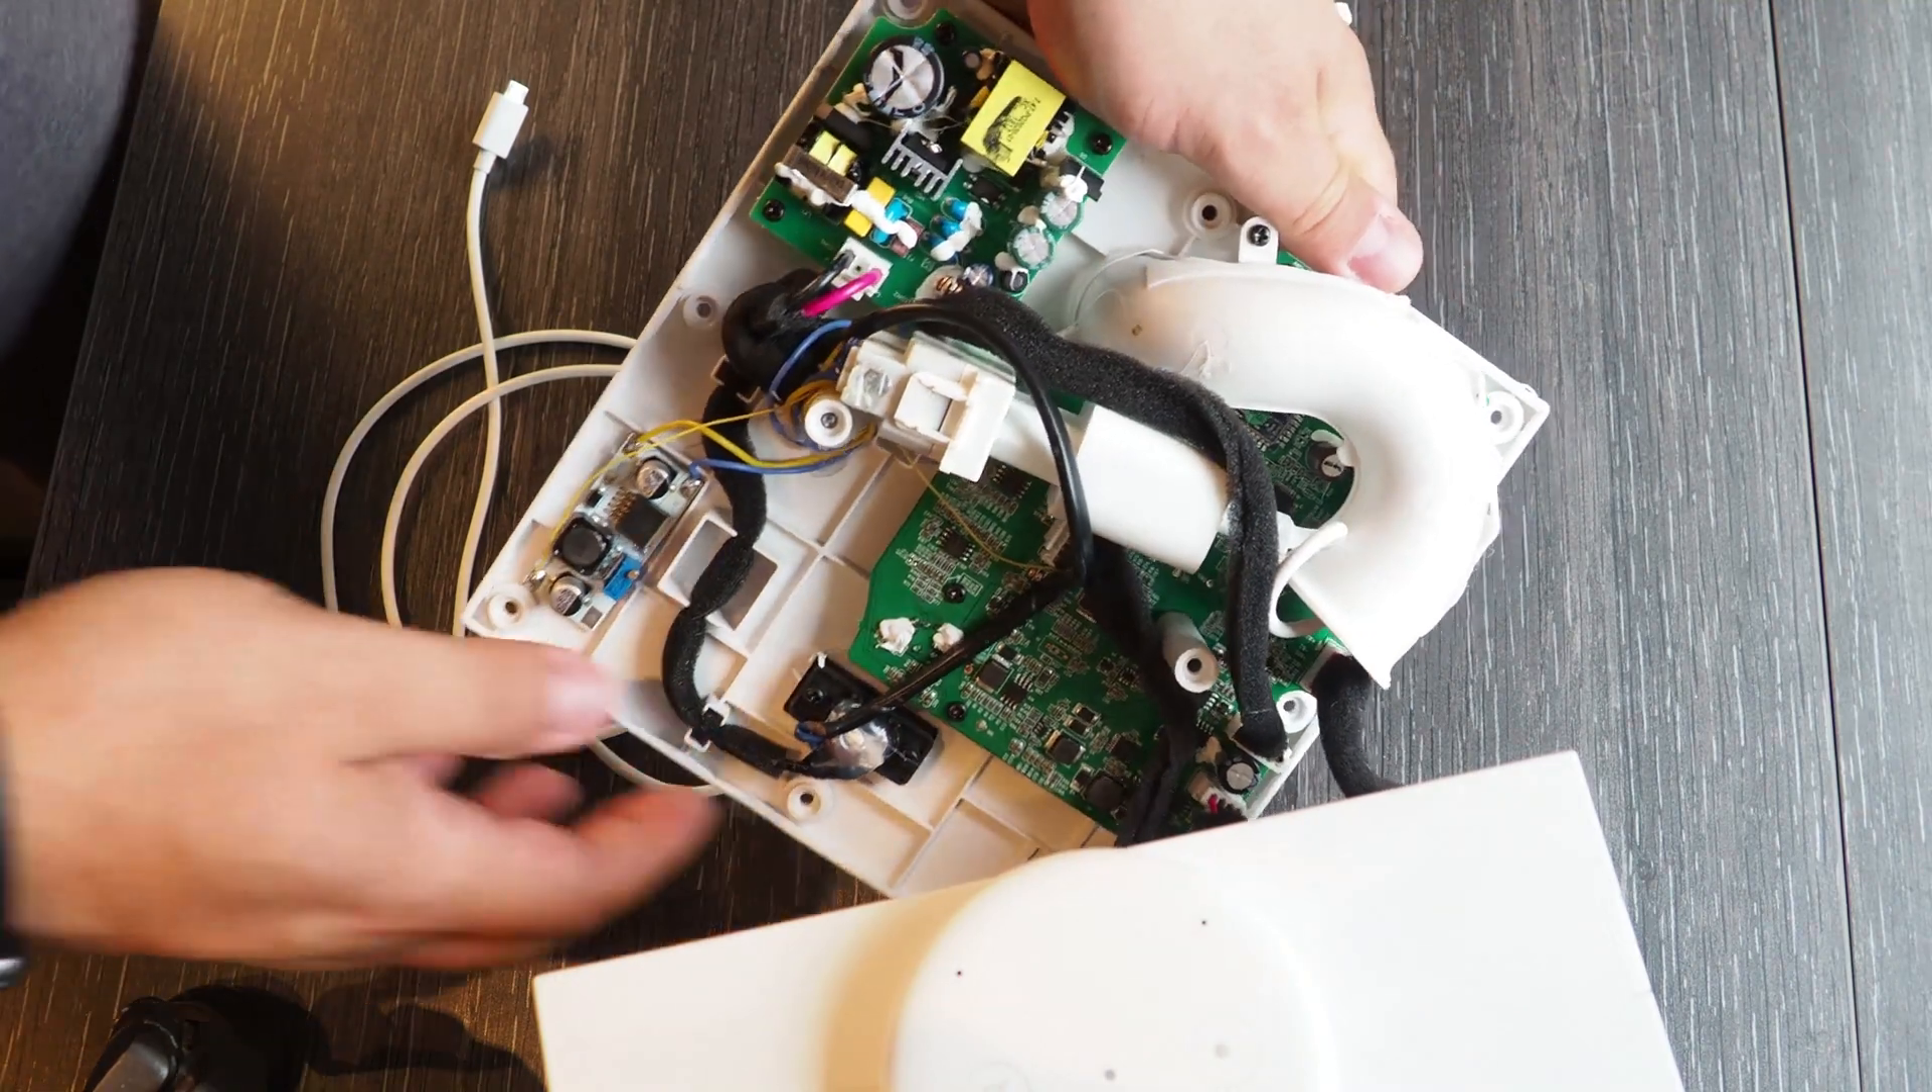And now we see that the complete enclosure is open.